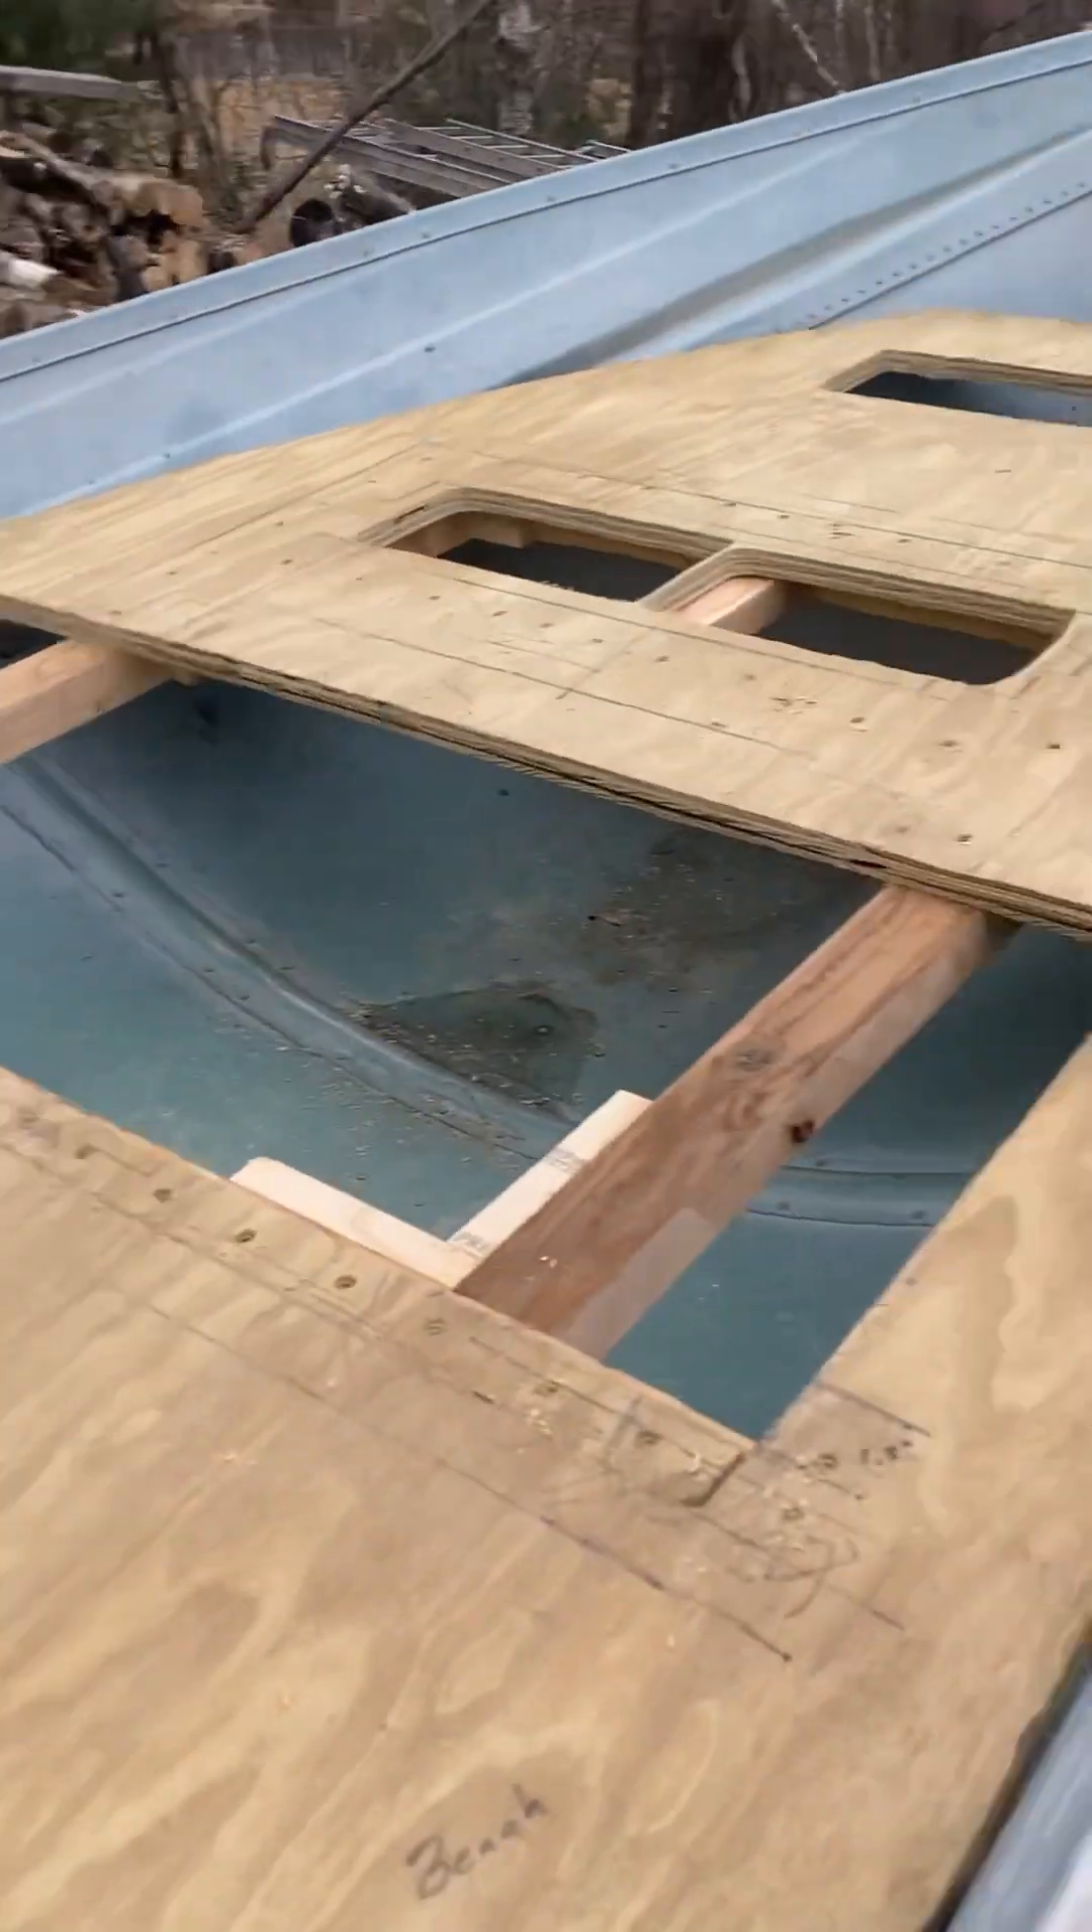So, uh, so now I just got to do some sanding, and then put the carpeting on, and put all the hatches together, and then I'm done.